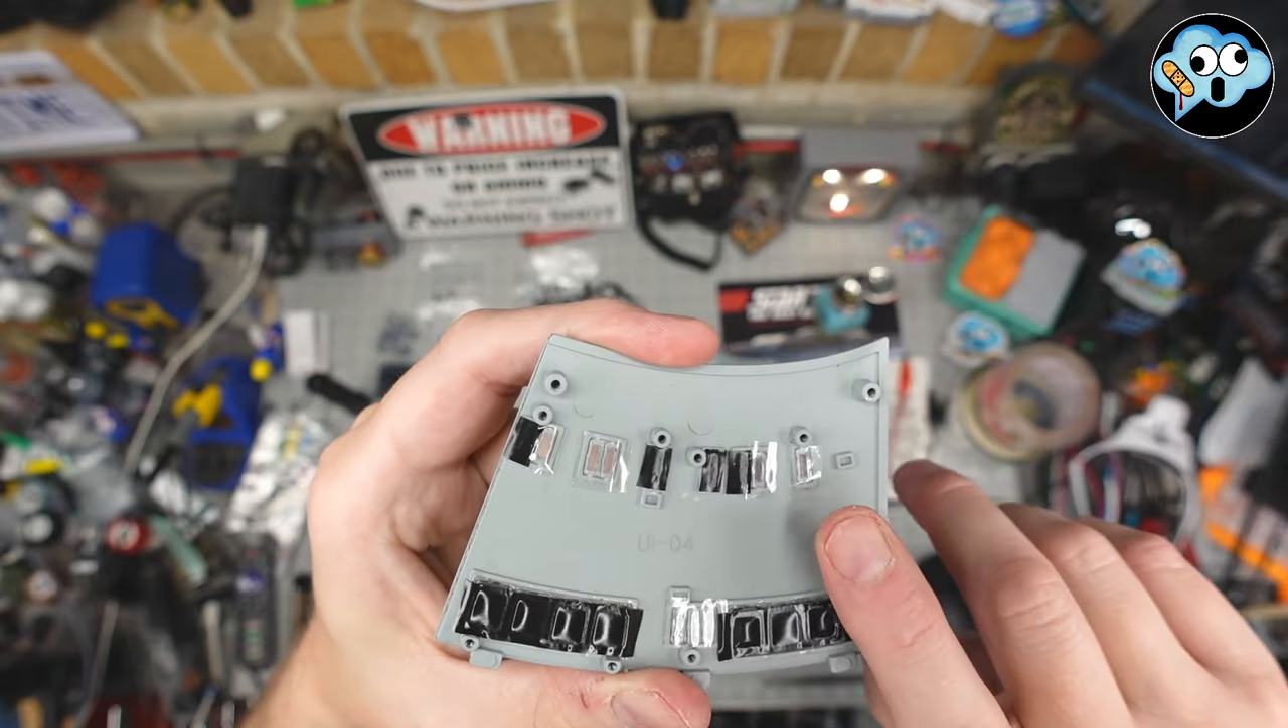Well, we've got all our windows and our escape hatches in.